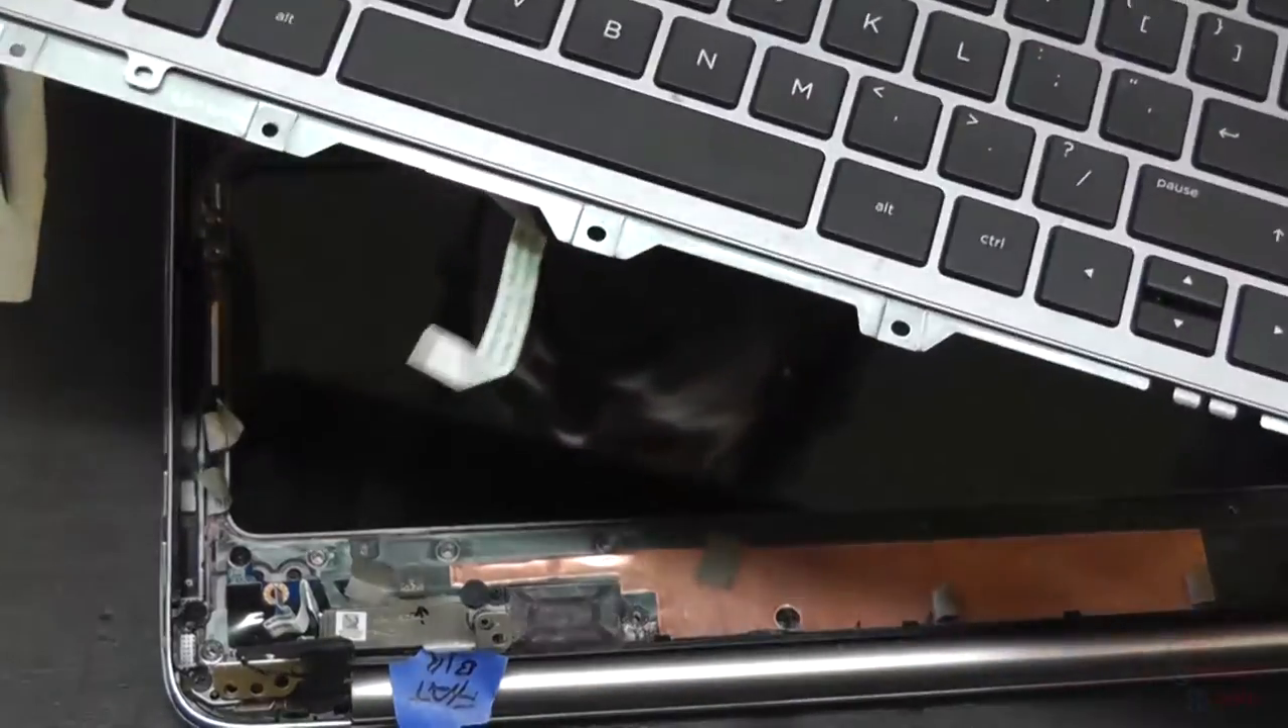Okay all right there you go keyboard is out.